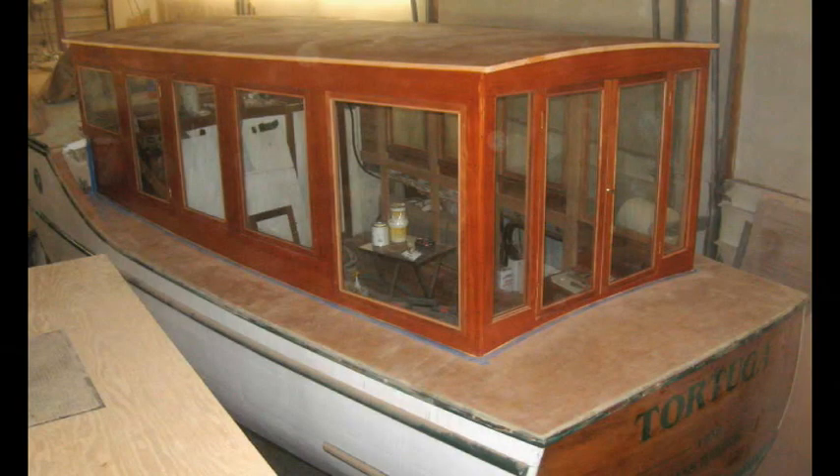The picture shows the view of the rest of the house with all of the windows in place.